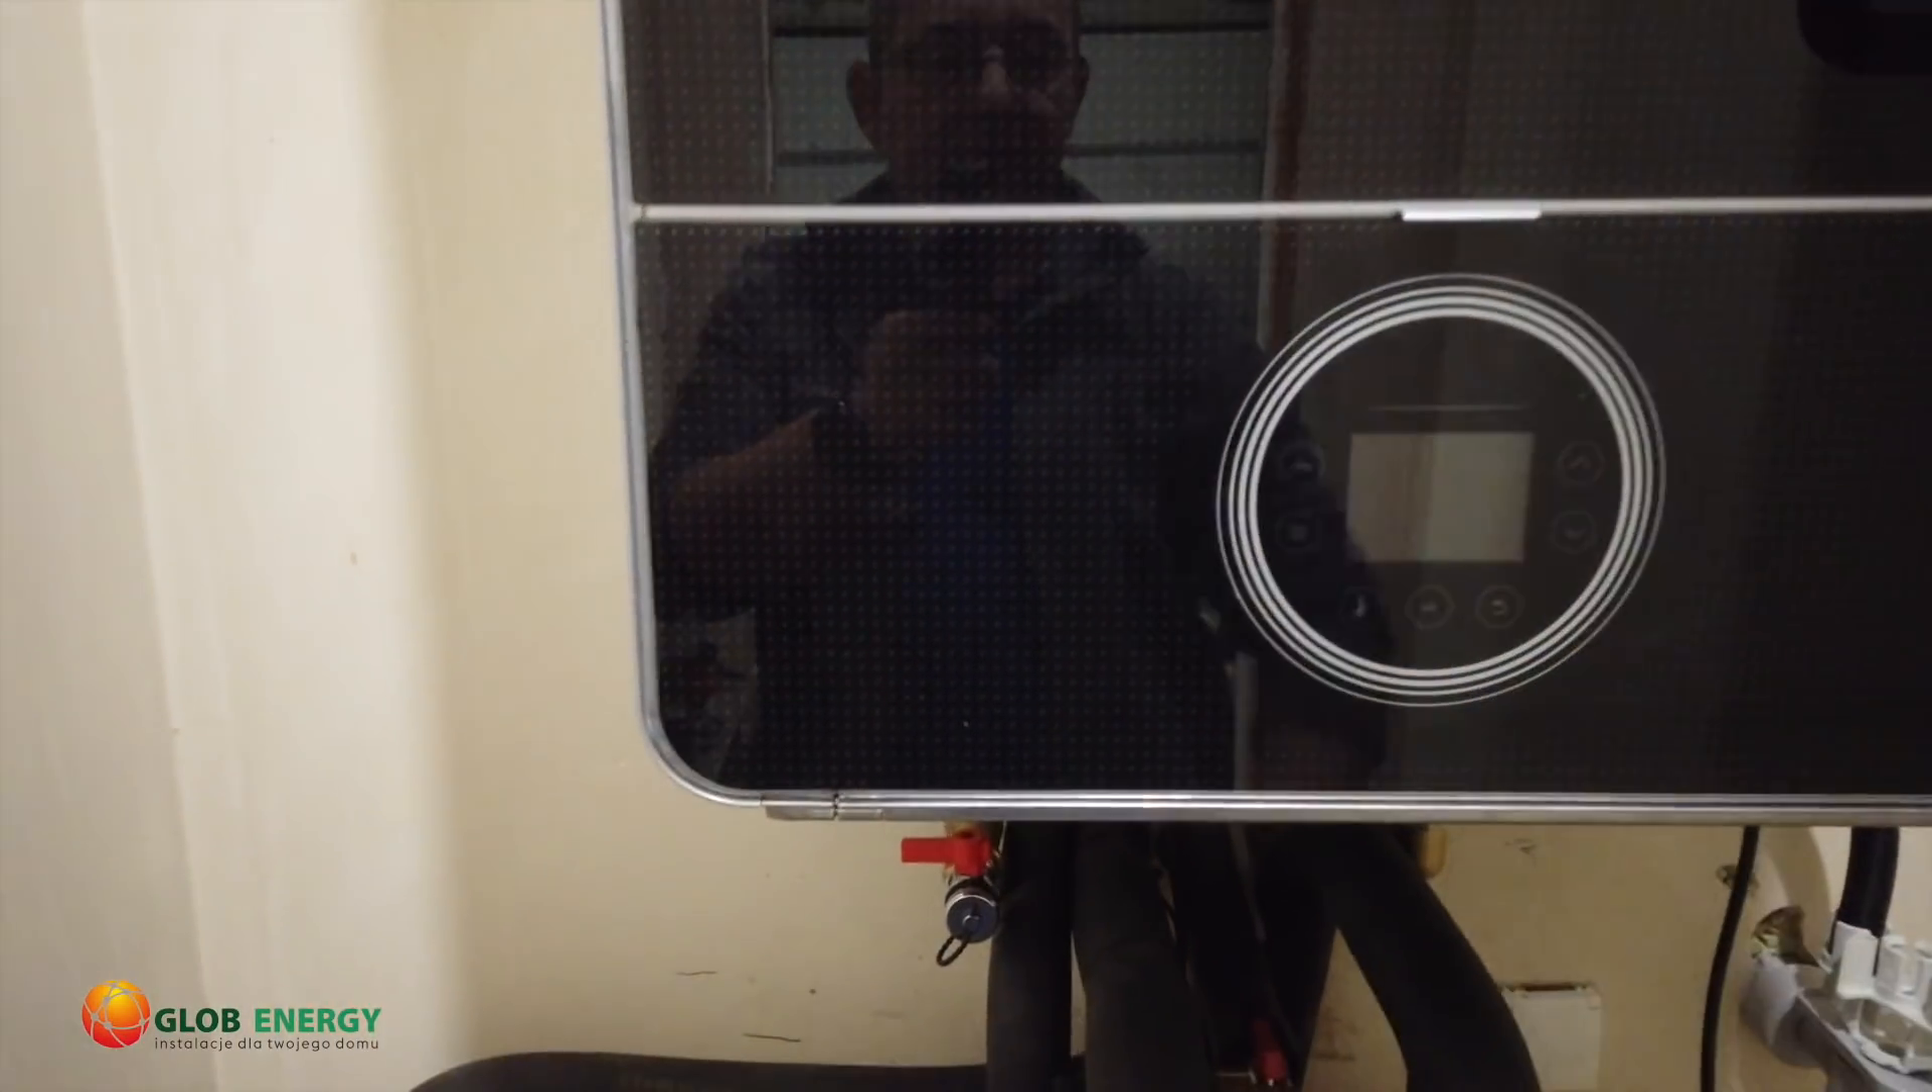Kociołek już uzbrojony w szklany front.